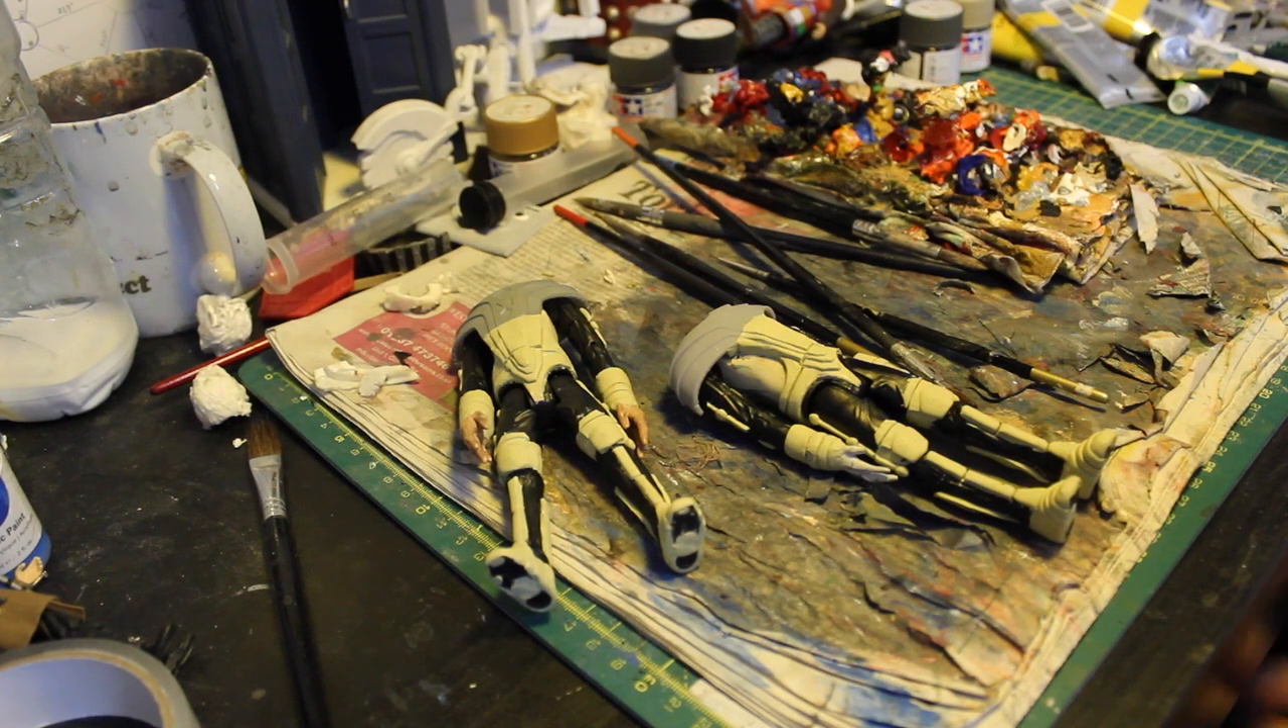So here we have the two bodies, the heads are currently not here because I am currently making a head peg.